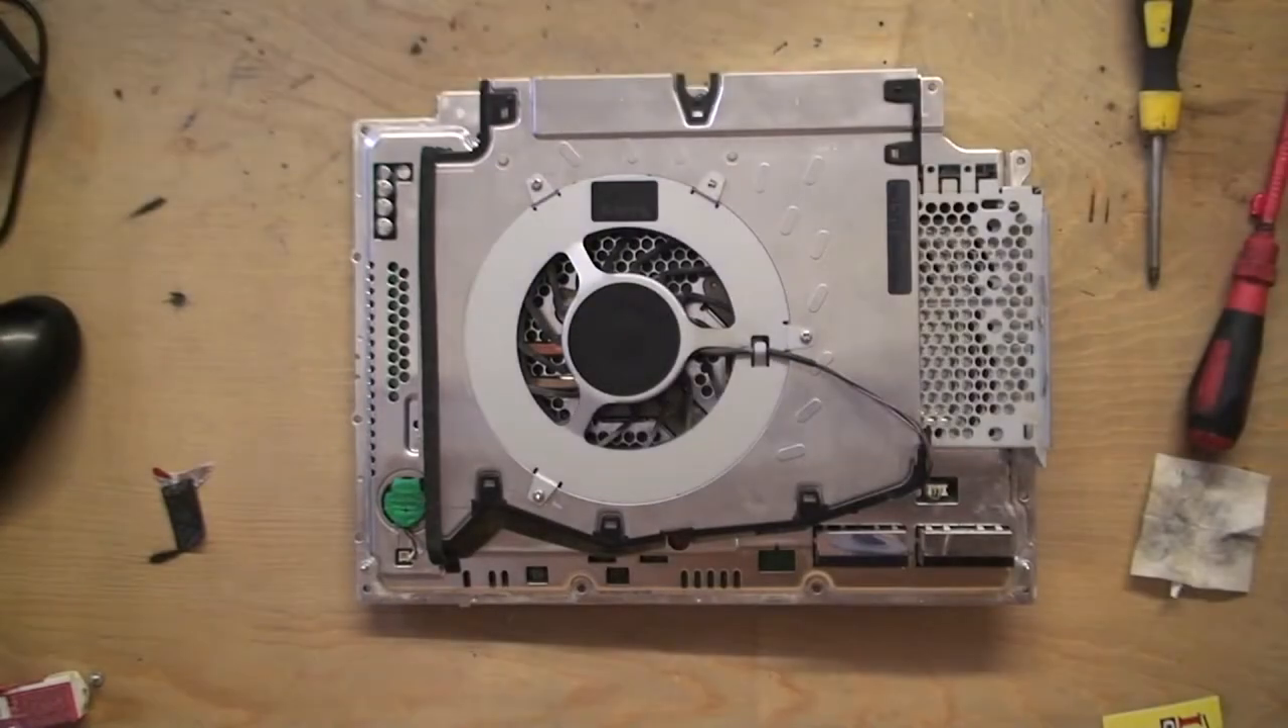Now, the fan's in.